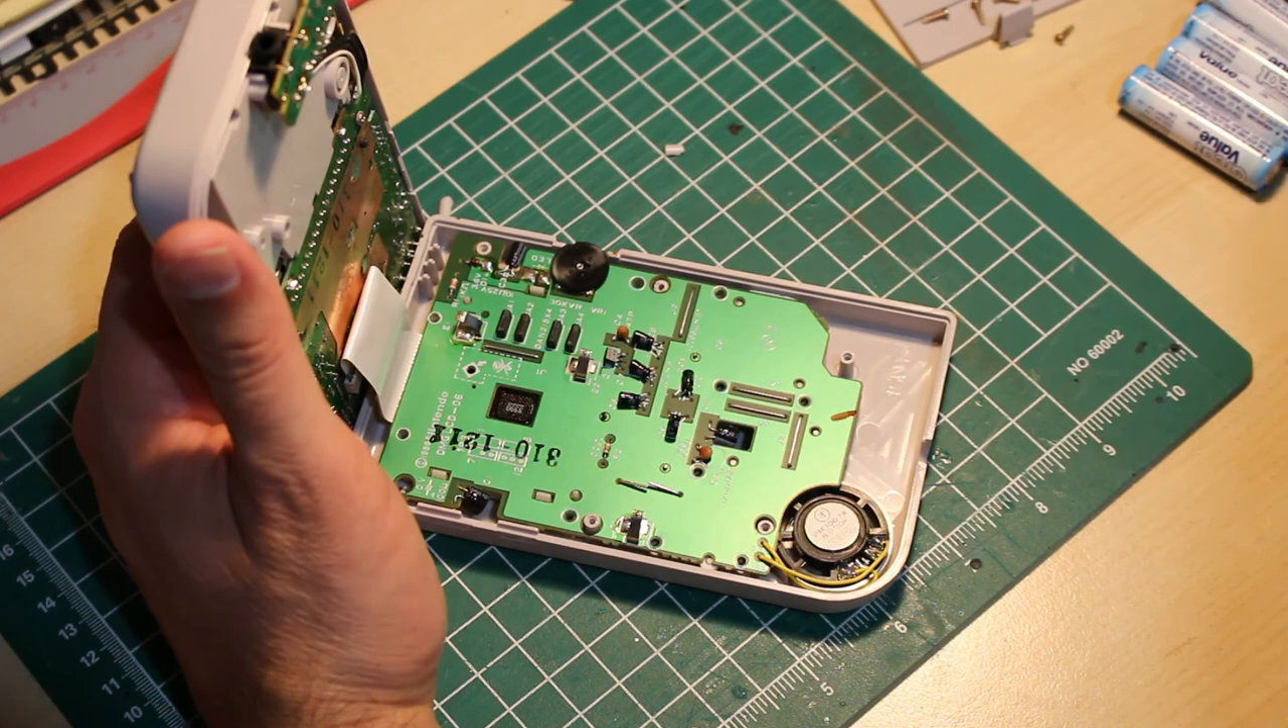Então a placa aqui está no lugar agora eu tenho que prender novamente os 10 parafusos.